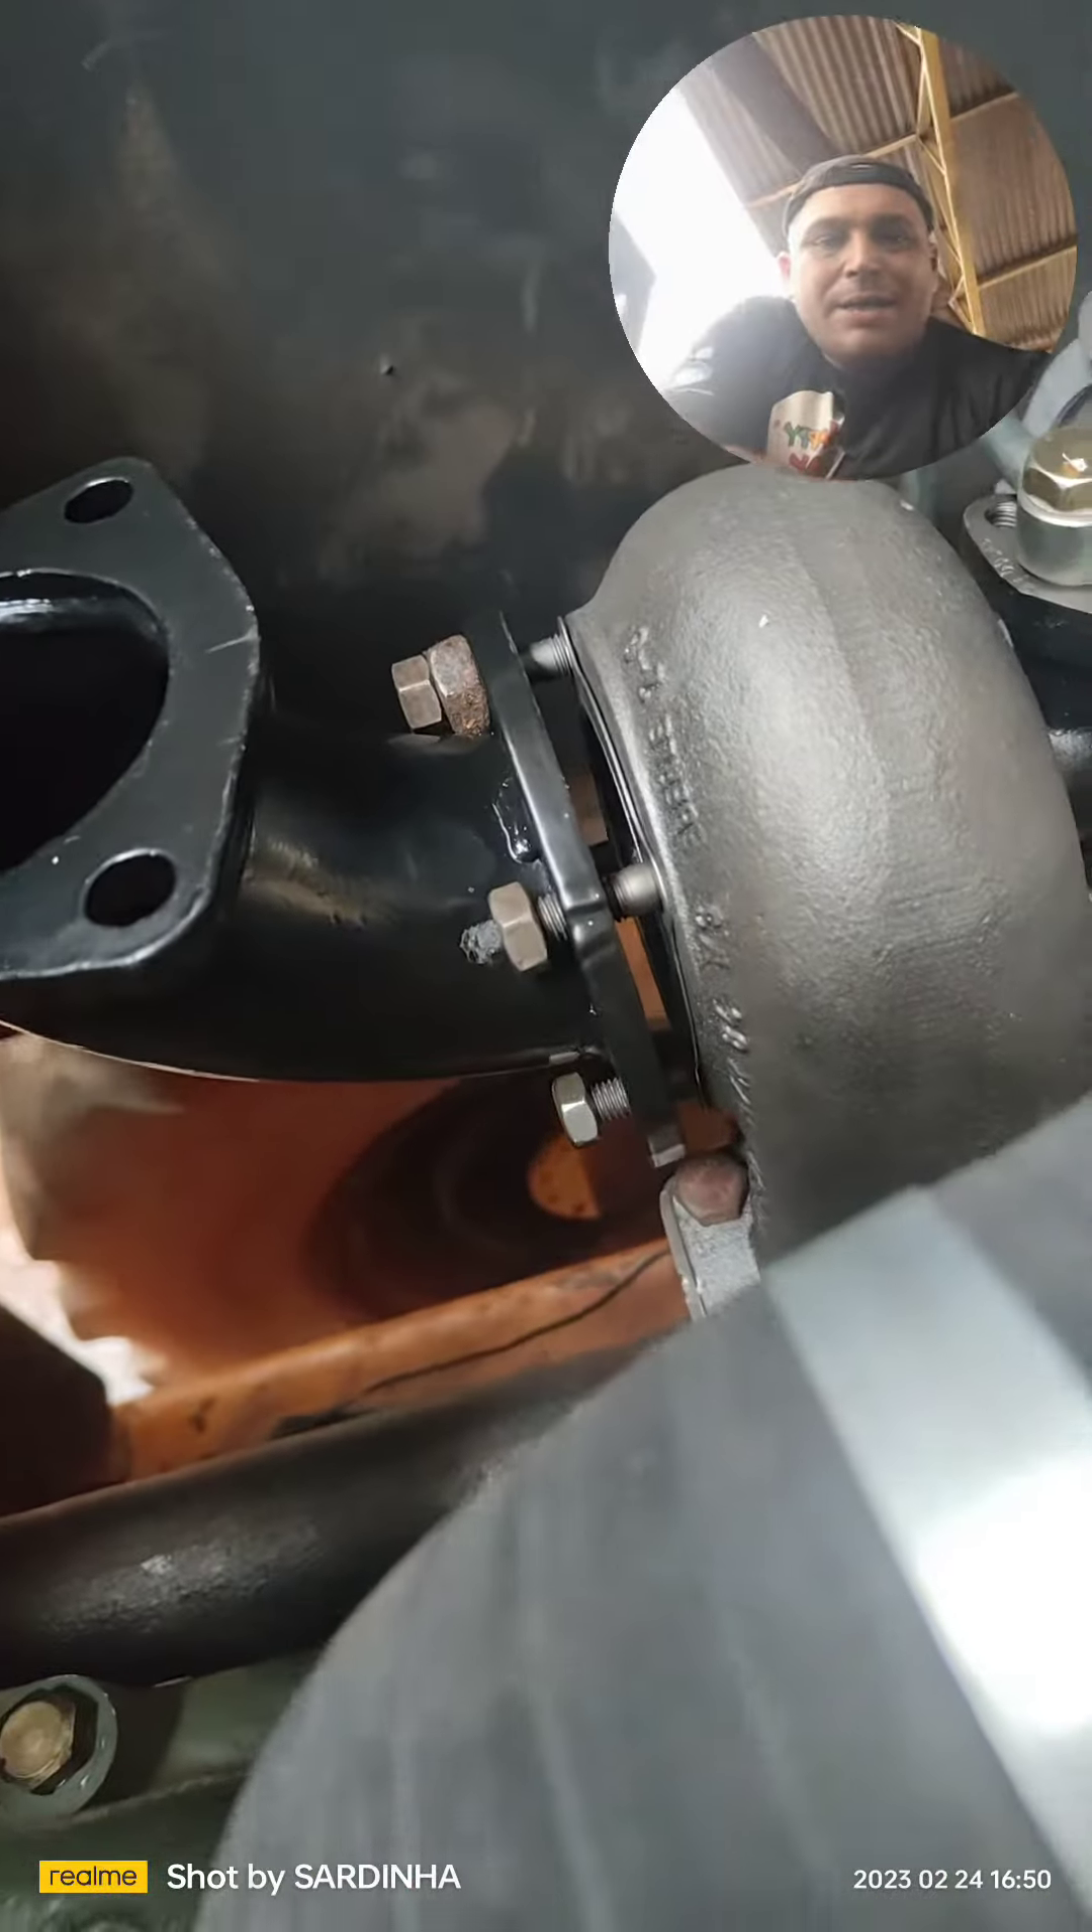Turbininha já tá colocada, a curvinha tá aí, ó.